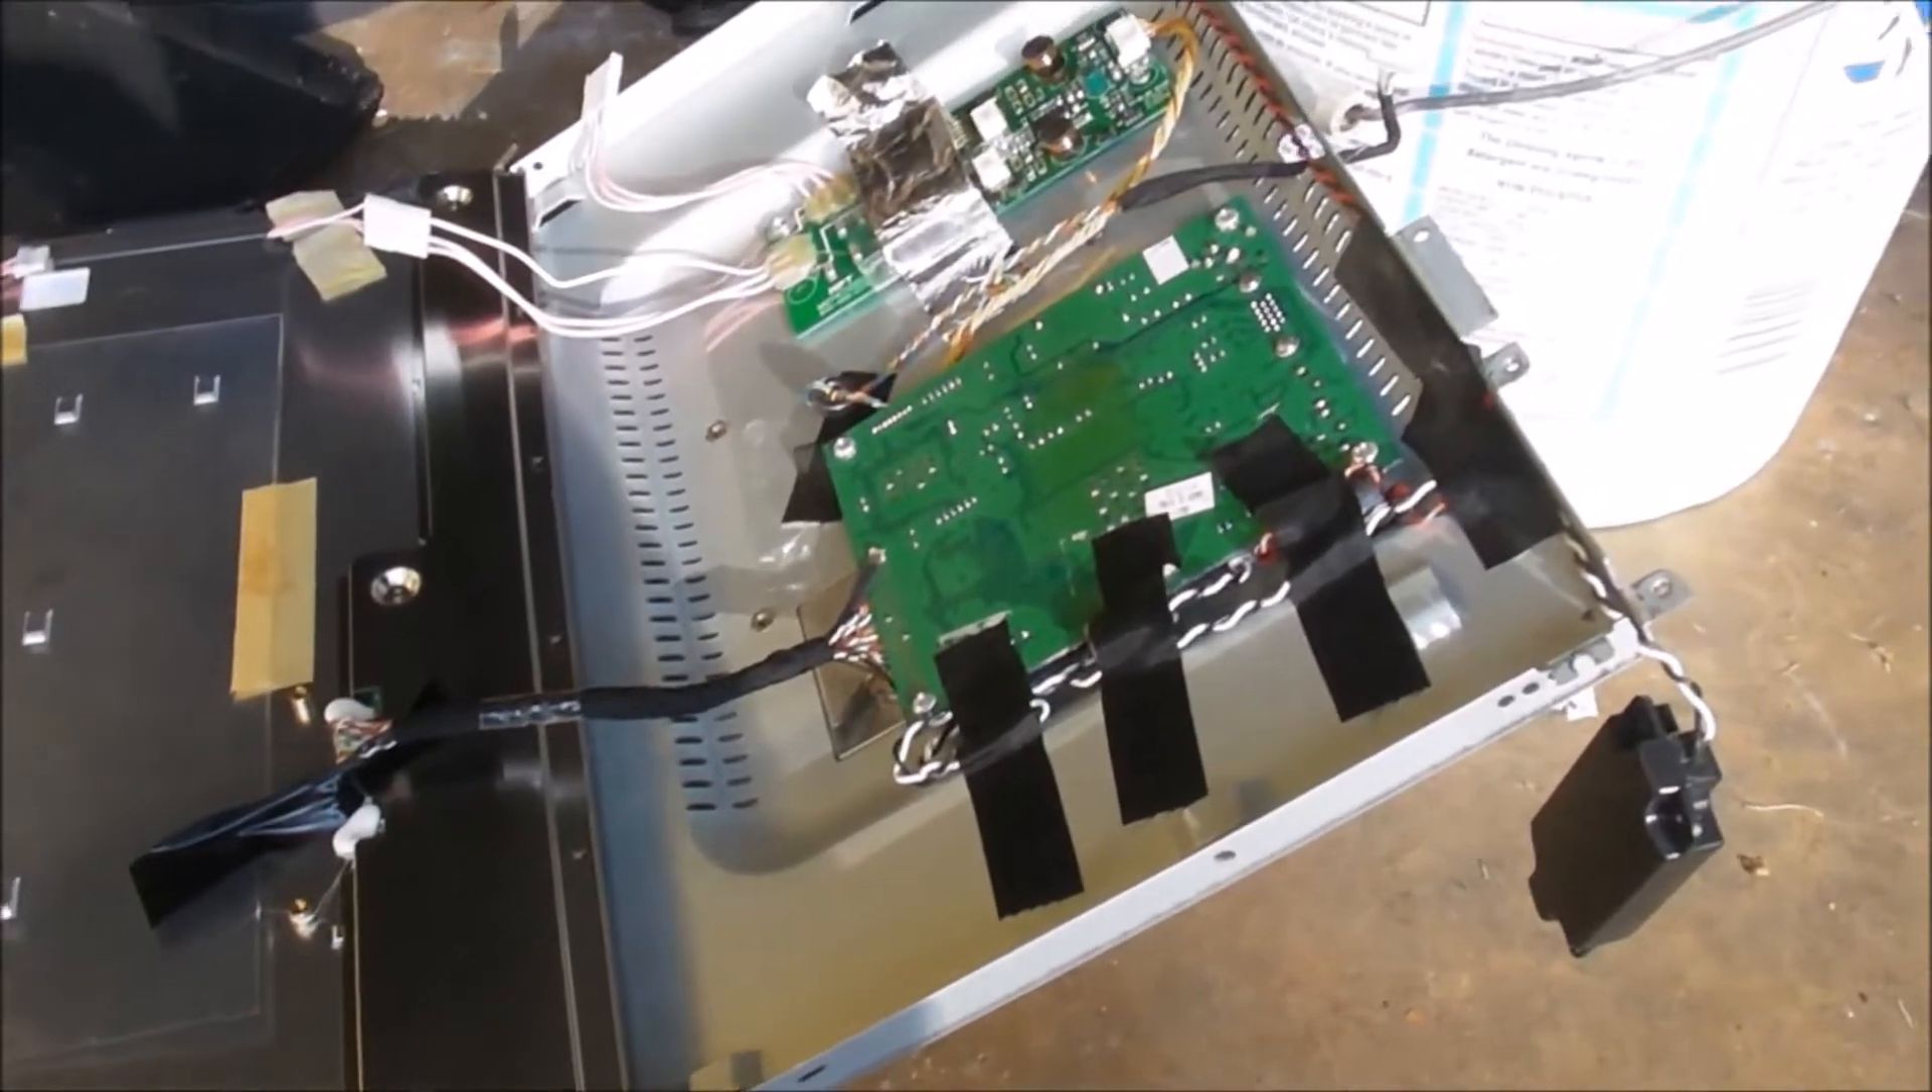Okay, so now I've got the screen over here is out of its inner metal case, which holds the rest of the electronics.